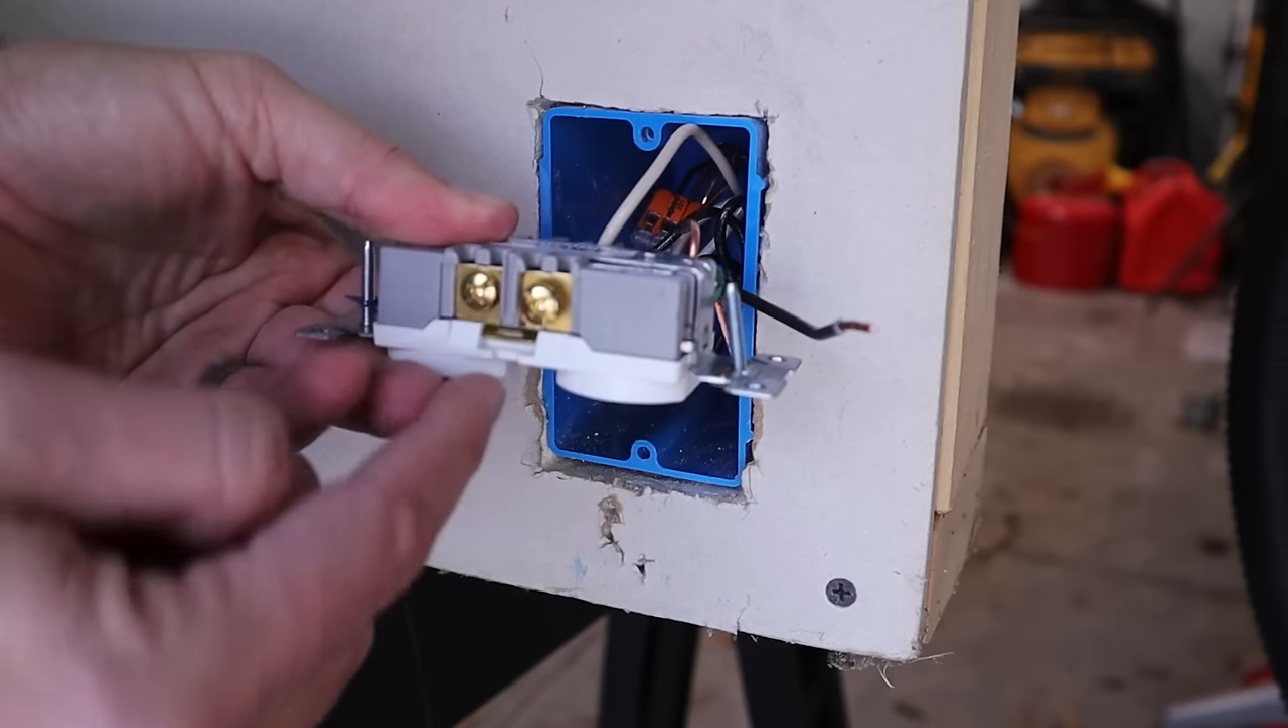All right so now all I've got left is this black hot wire here.